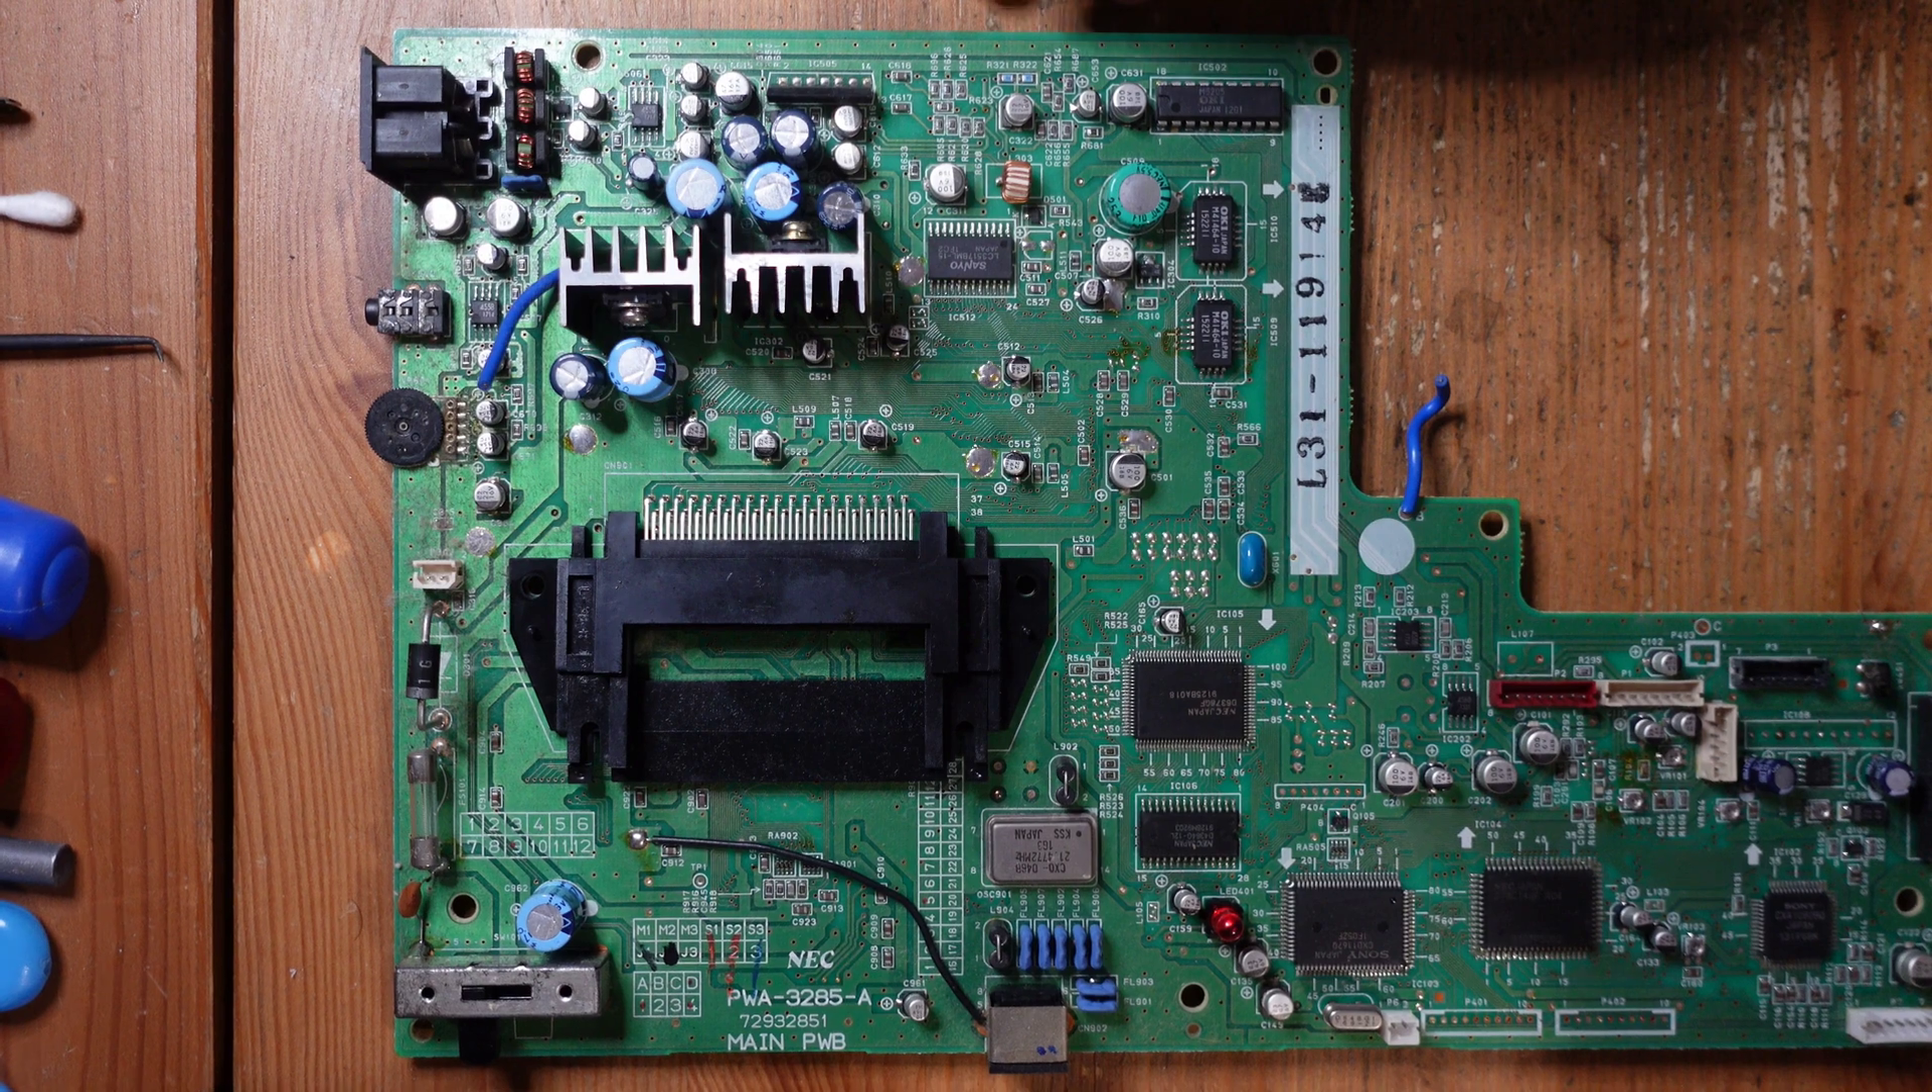Okay so now we've got the board completely removed and so I just wanted to call you guys attention to some areas where you'll tend to find really bad caps.